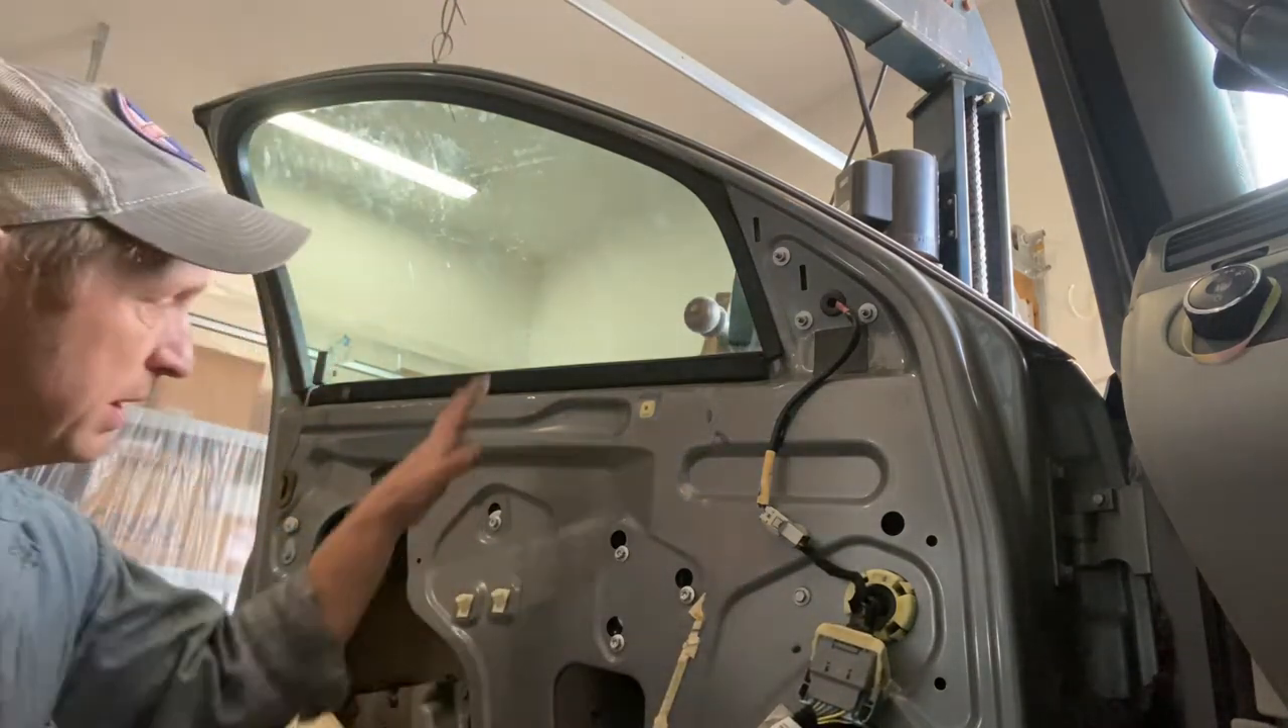Now the only thing left to do is reassemble this door.